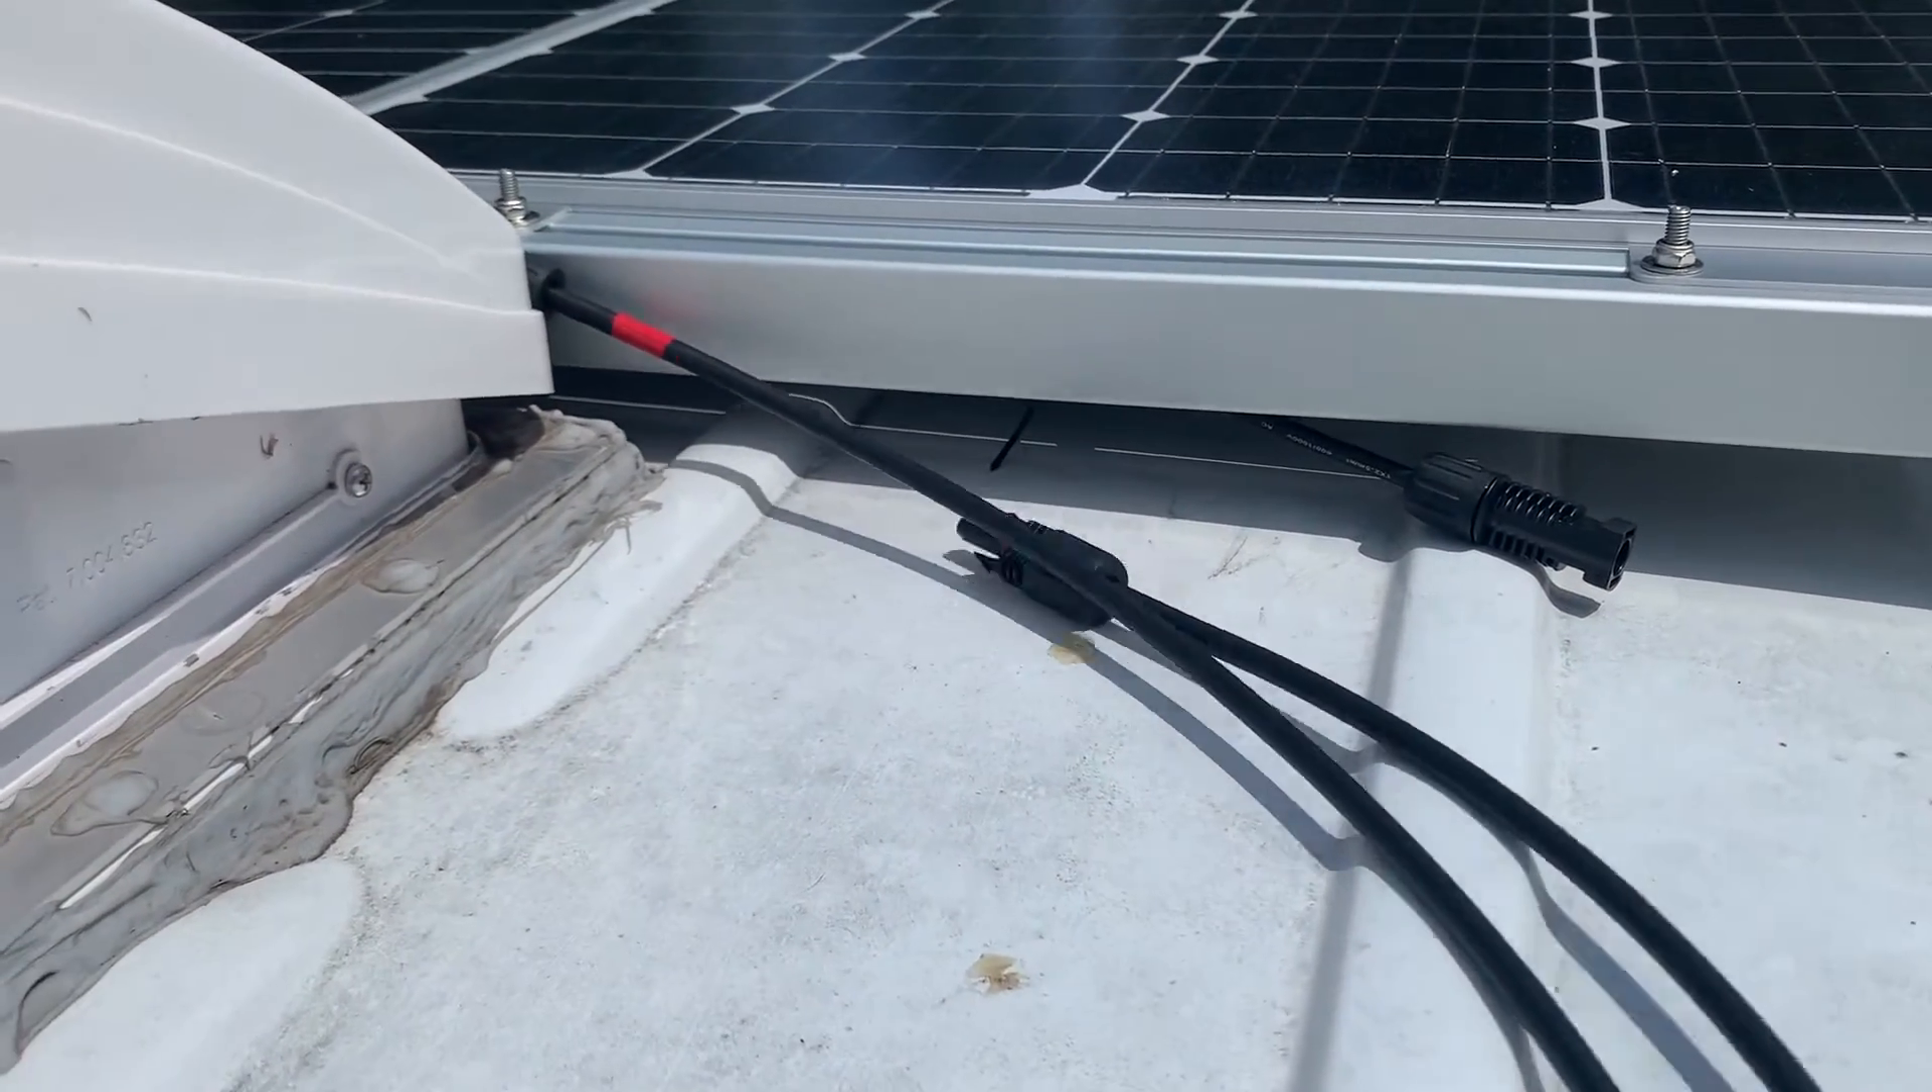Okay, I've run the wires. I don't have them hooked up to the solar panels yet.